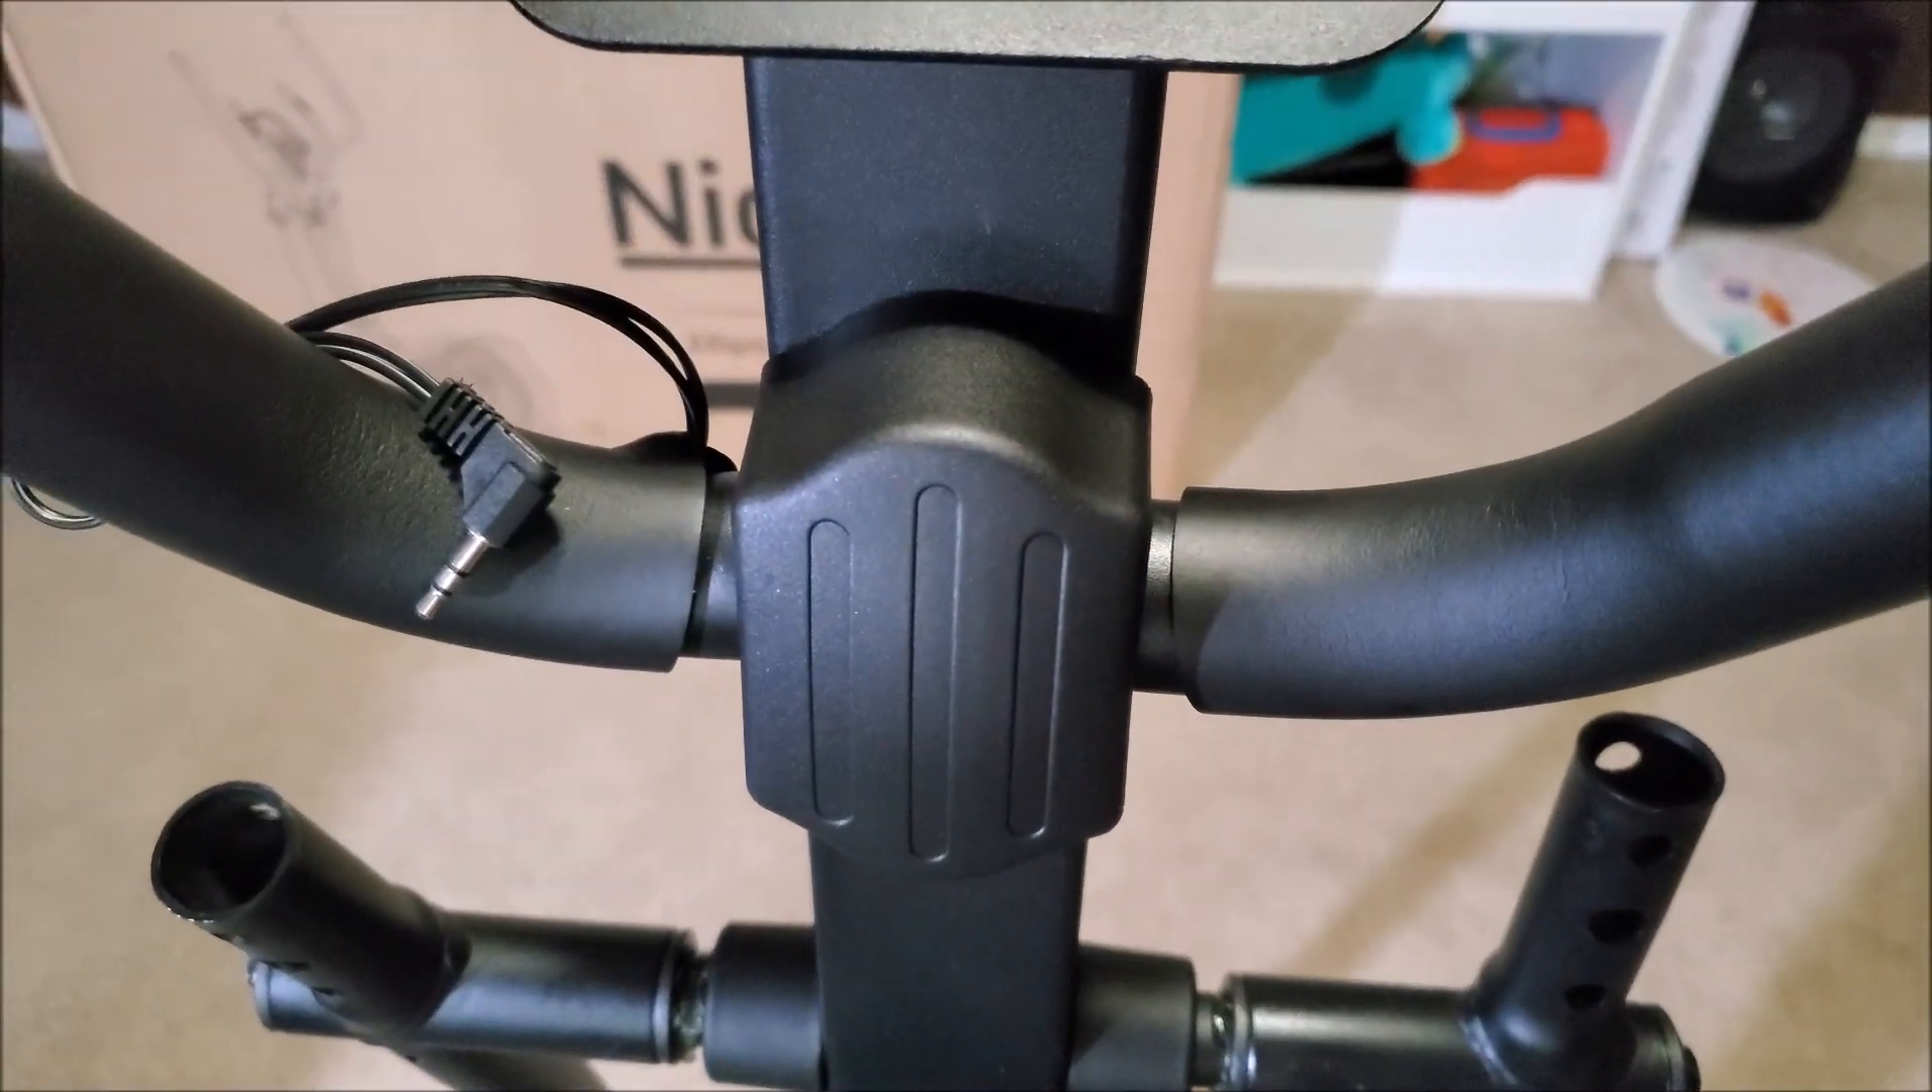And we just put this little cover on. It just snapped right on.